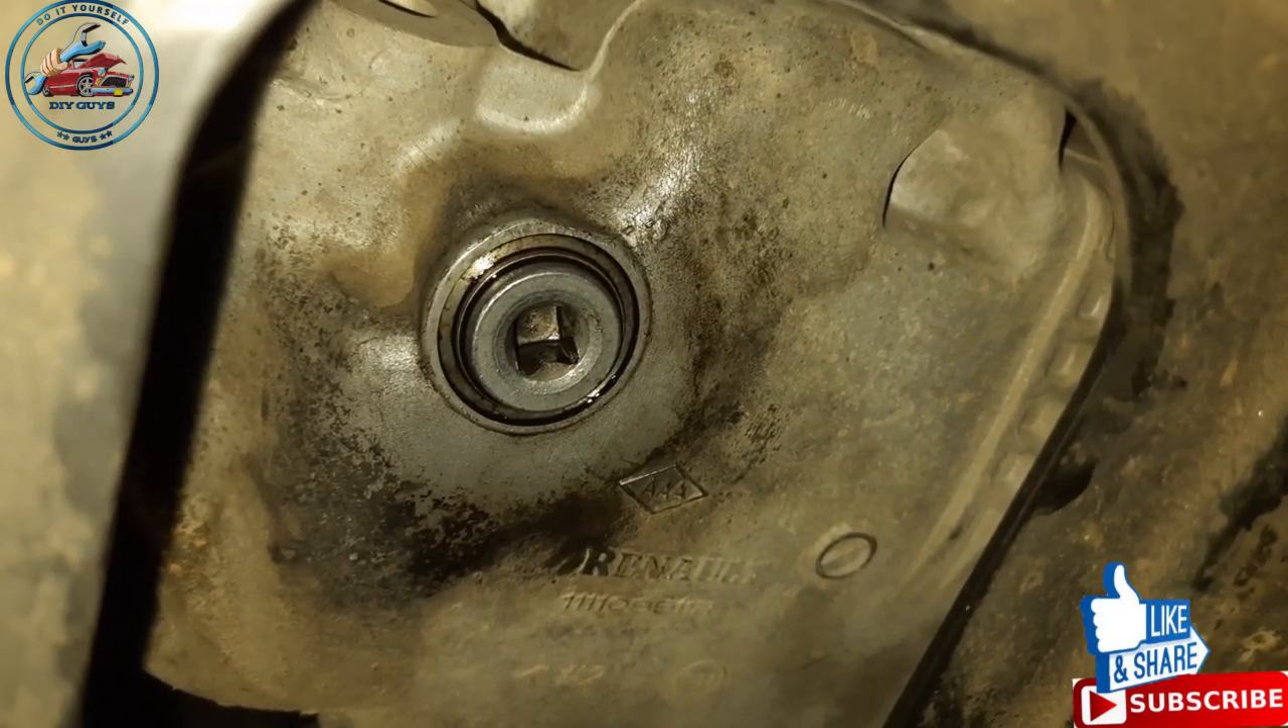So now the plug is installed back you can see it's also tightened.